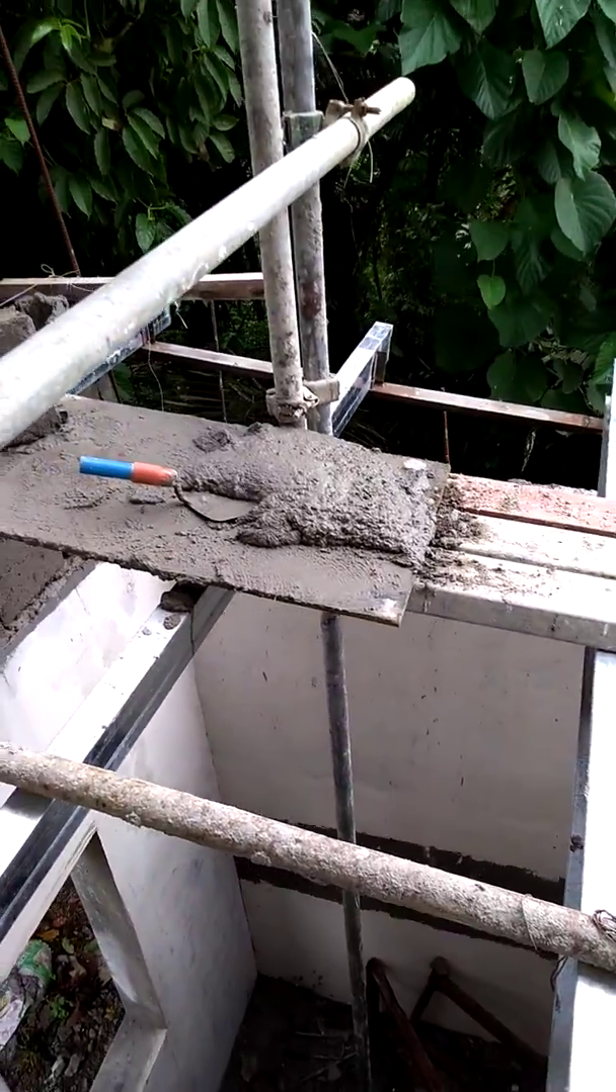The roof for the lavatory and comfort room are not yet done because they are not yet done in installing the roof.